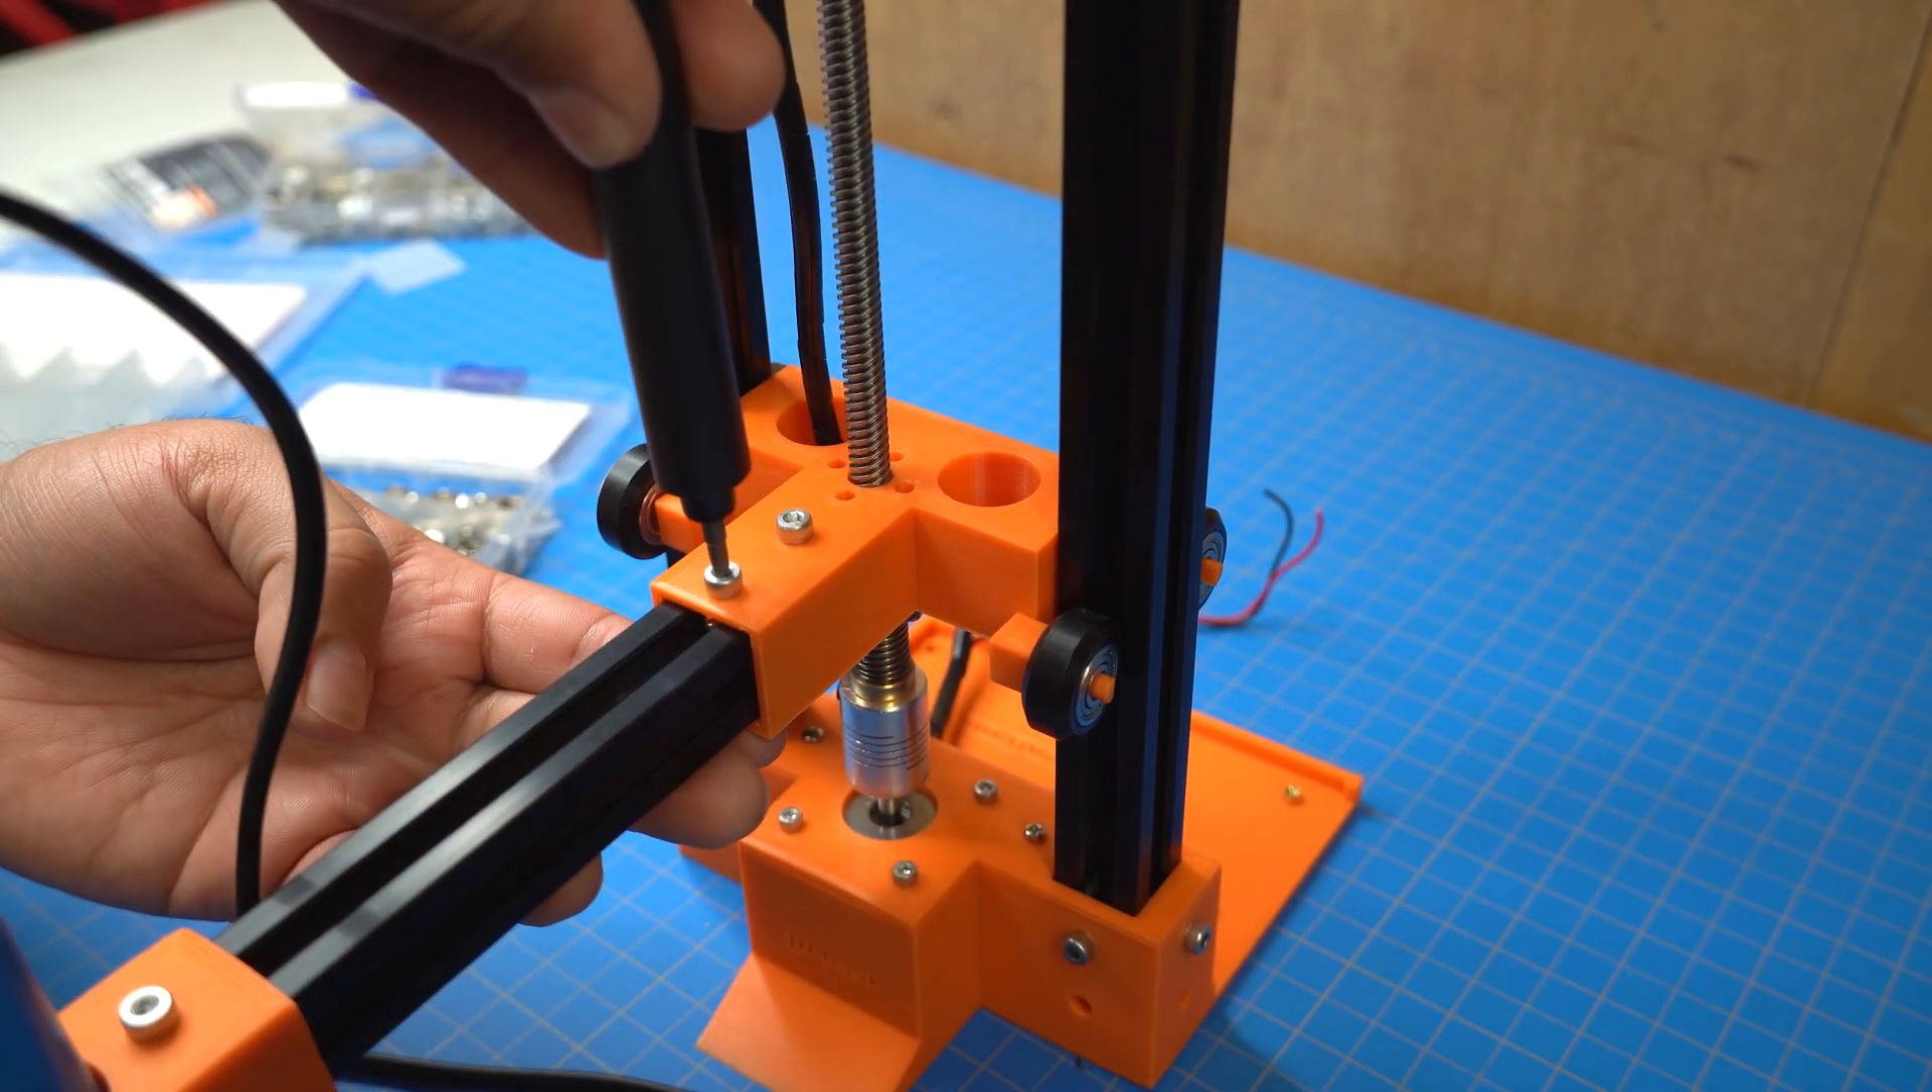I used another piece of aluminum and then another 3D printed bracket to join it all together.